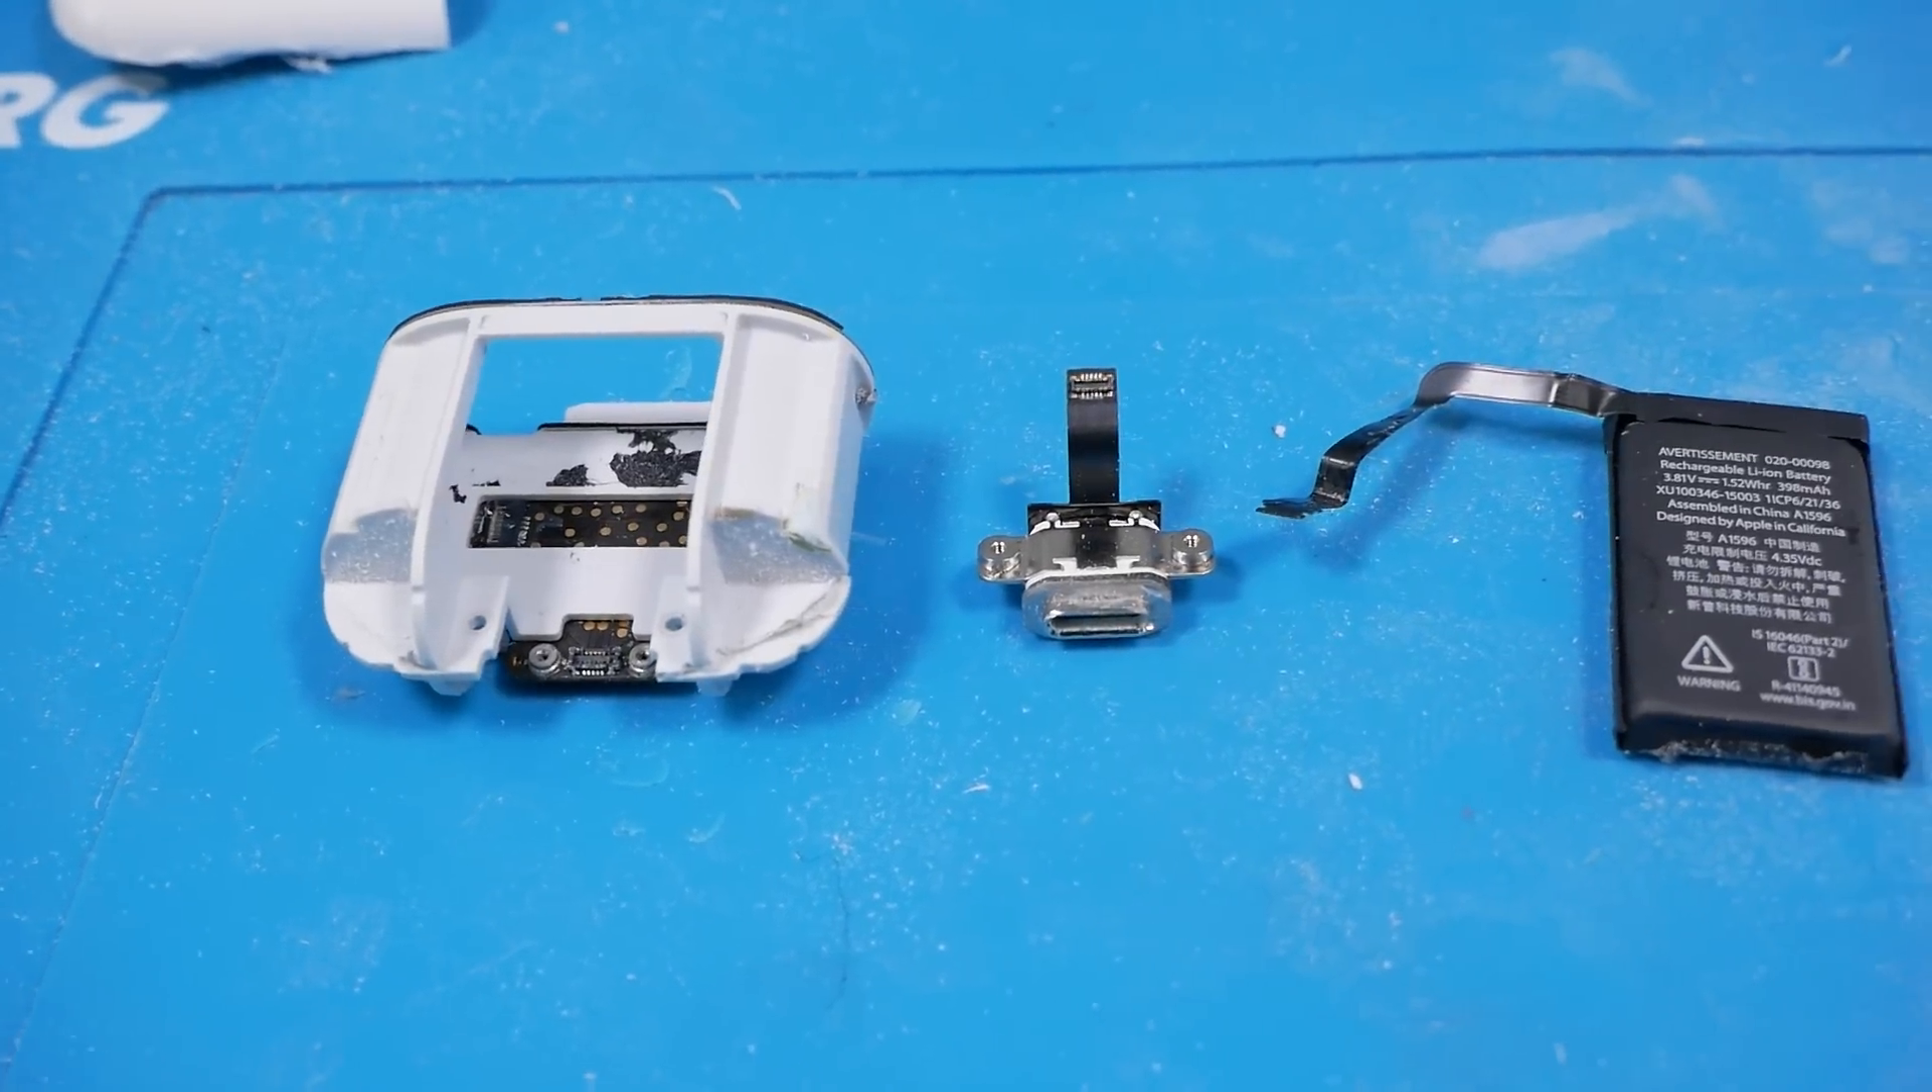Both our charging port and battery are removed.